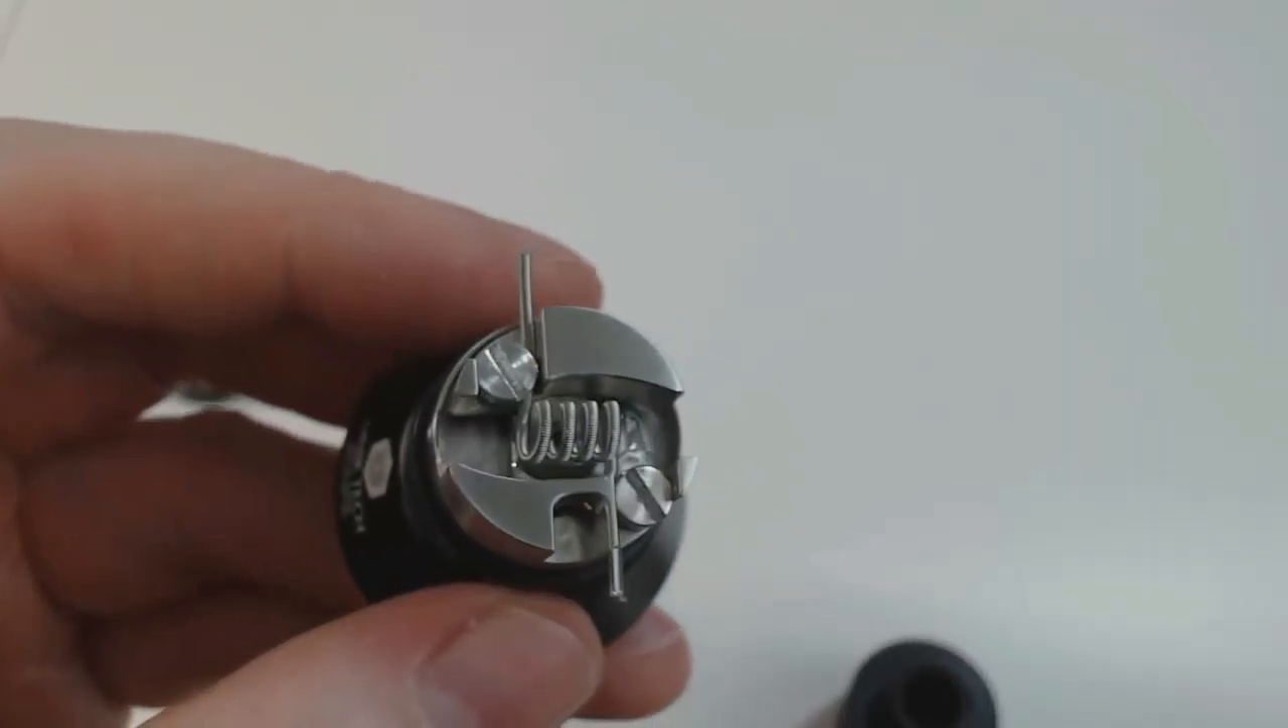Now we have our coil seated in place and the screws tightened down. And you can see there isn't an awful lot of room.